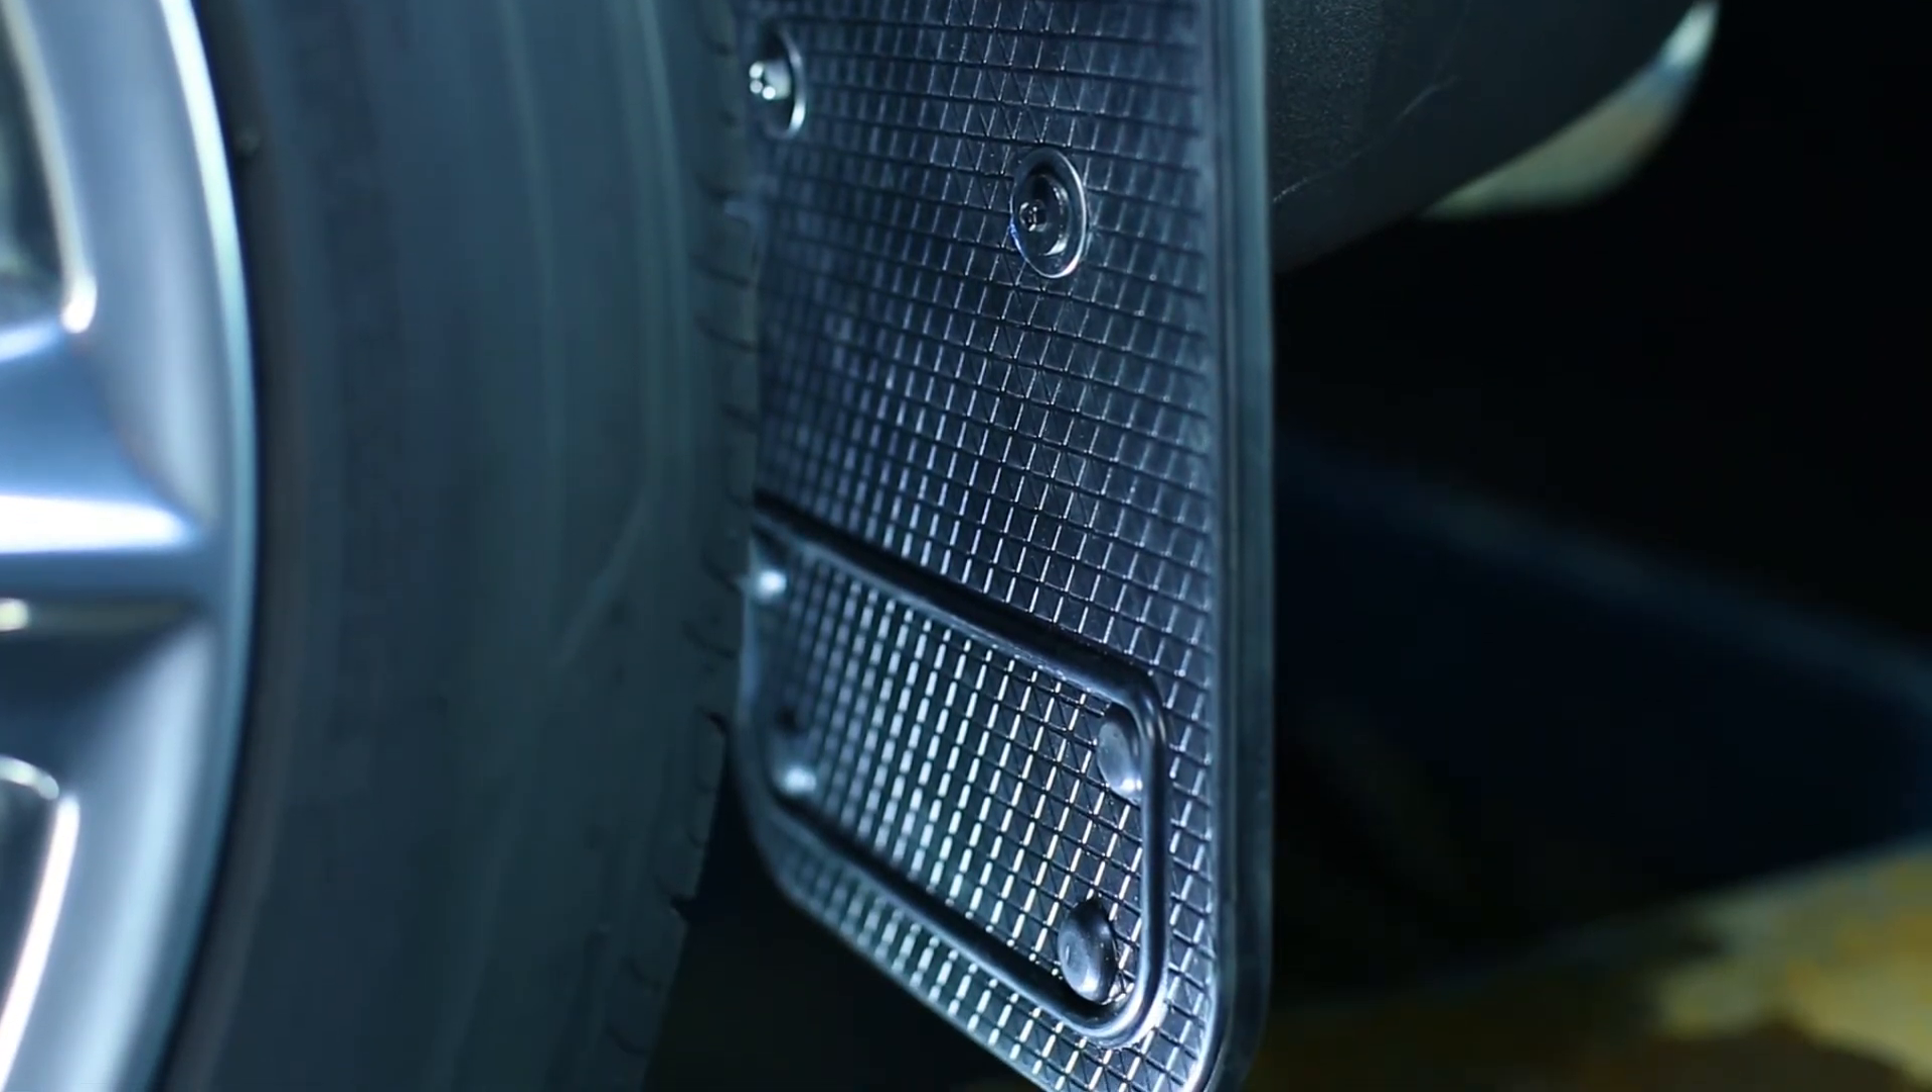Congratulations, you've just finished installing your Gatorback Mud Flap Kit.